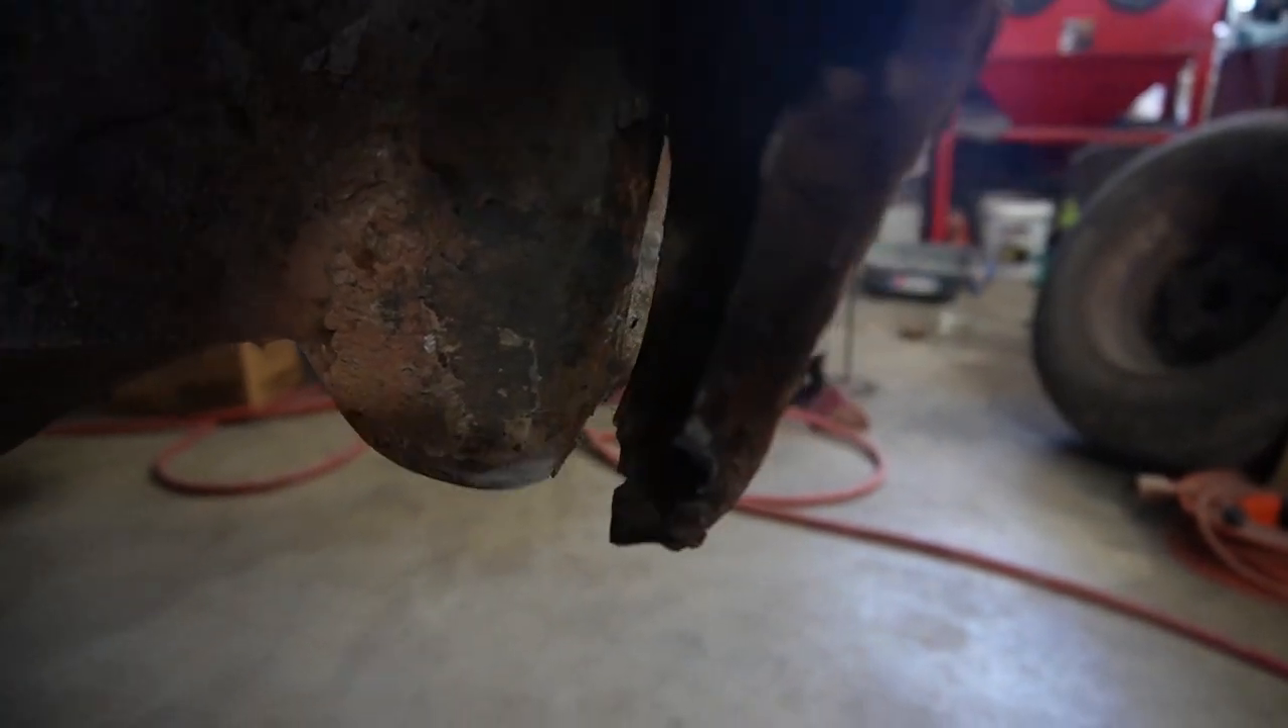That inner and outer fender are separated on the bottom.